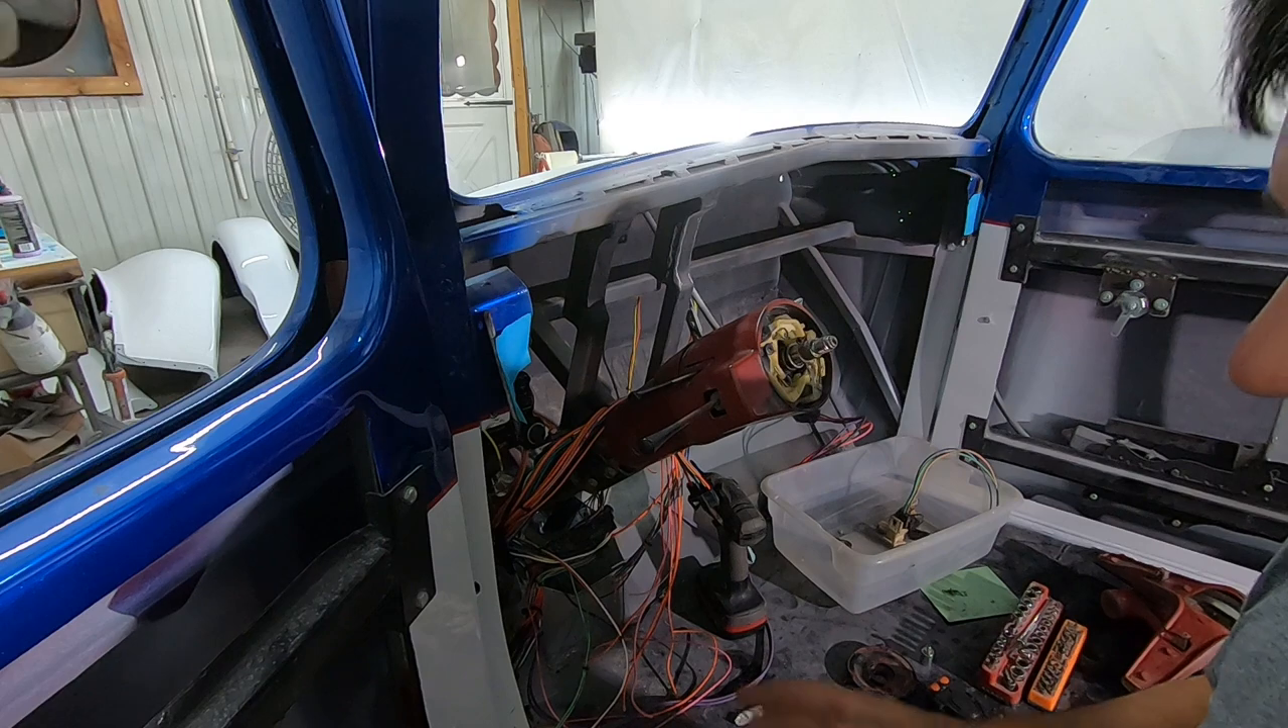Now i've got to put all the switches back on the column because i took all of them off uh just to make sure everything was free moving and then we get back to the wiring running on the car.